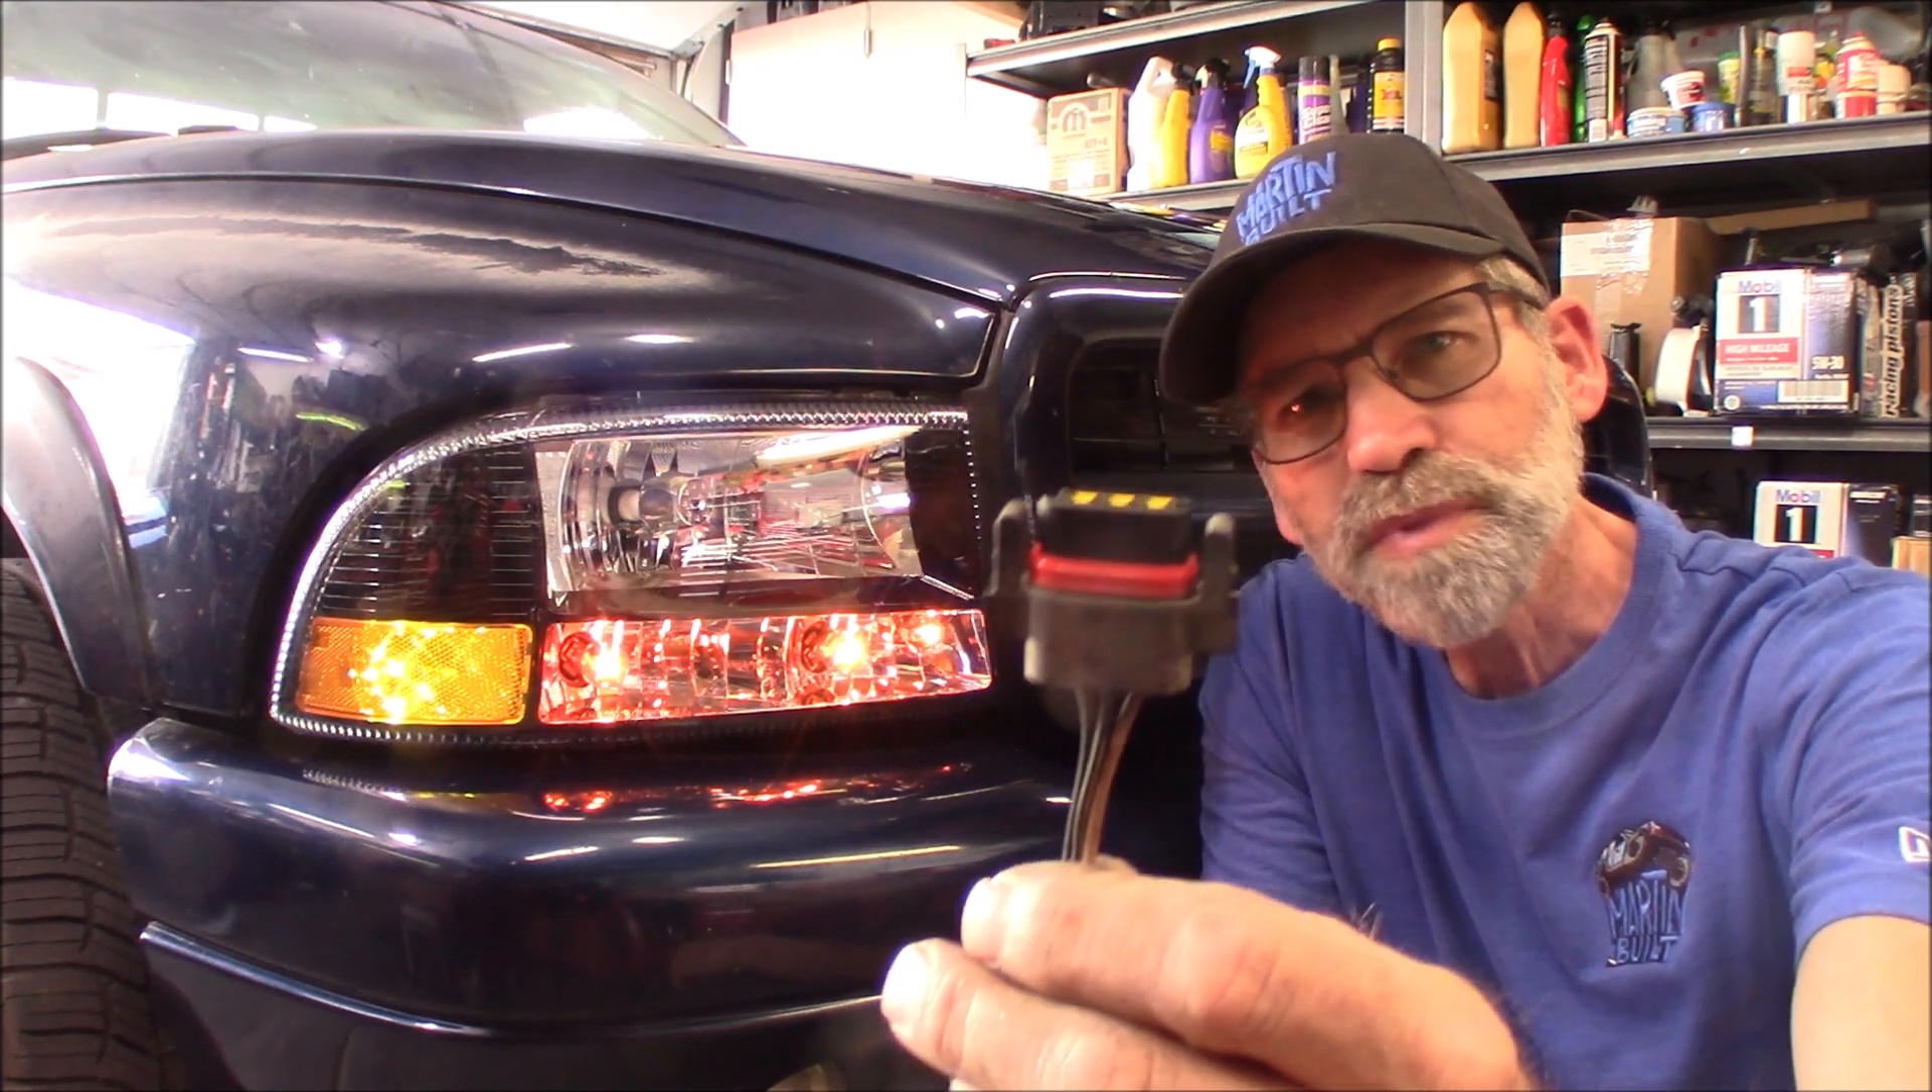All right I got that headlight assembly installed.